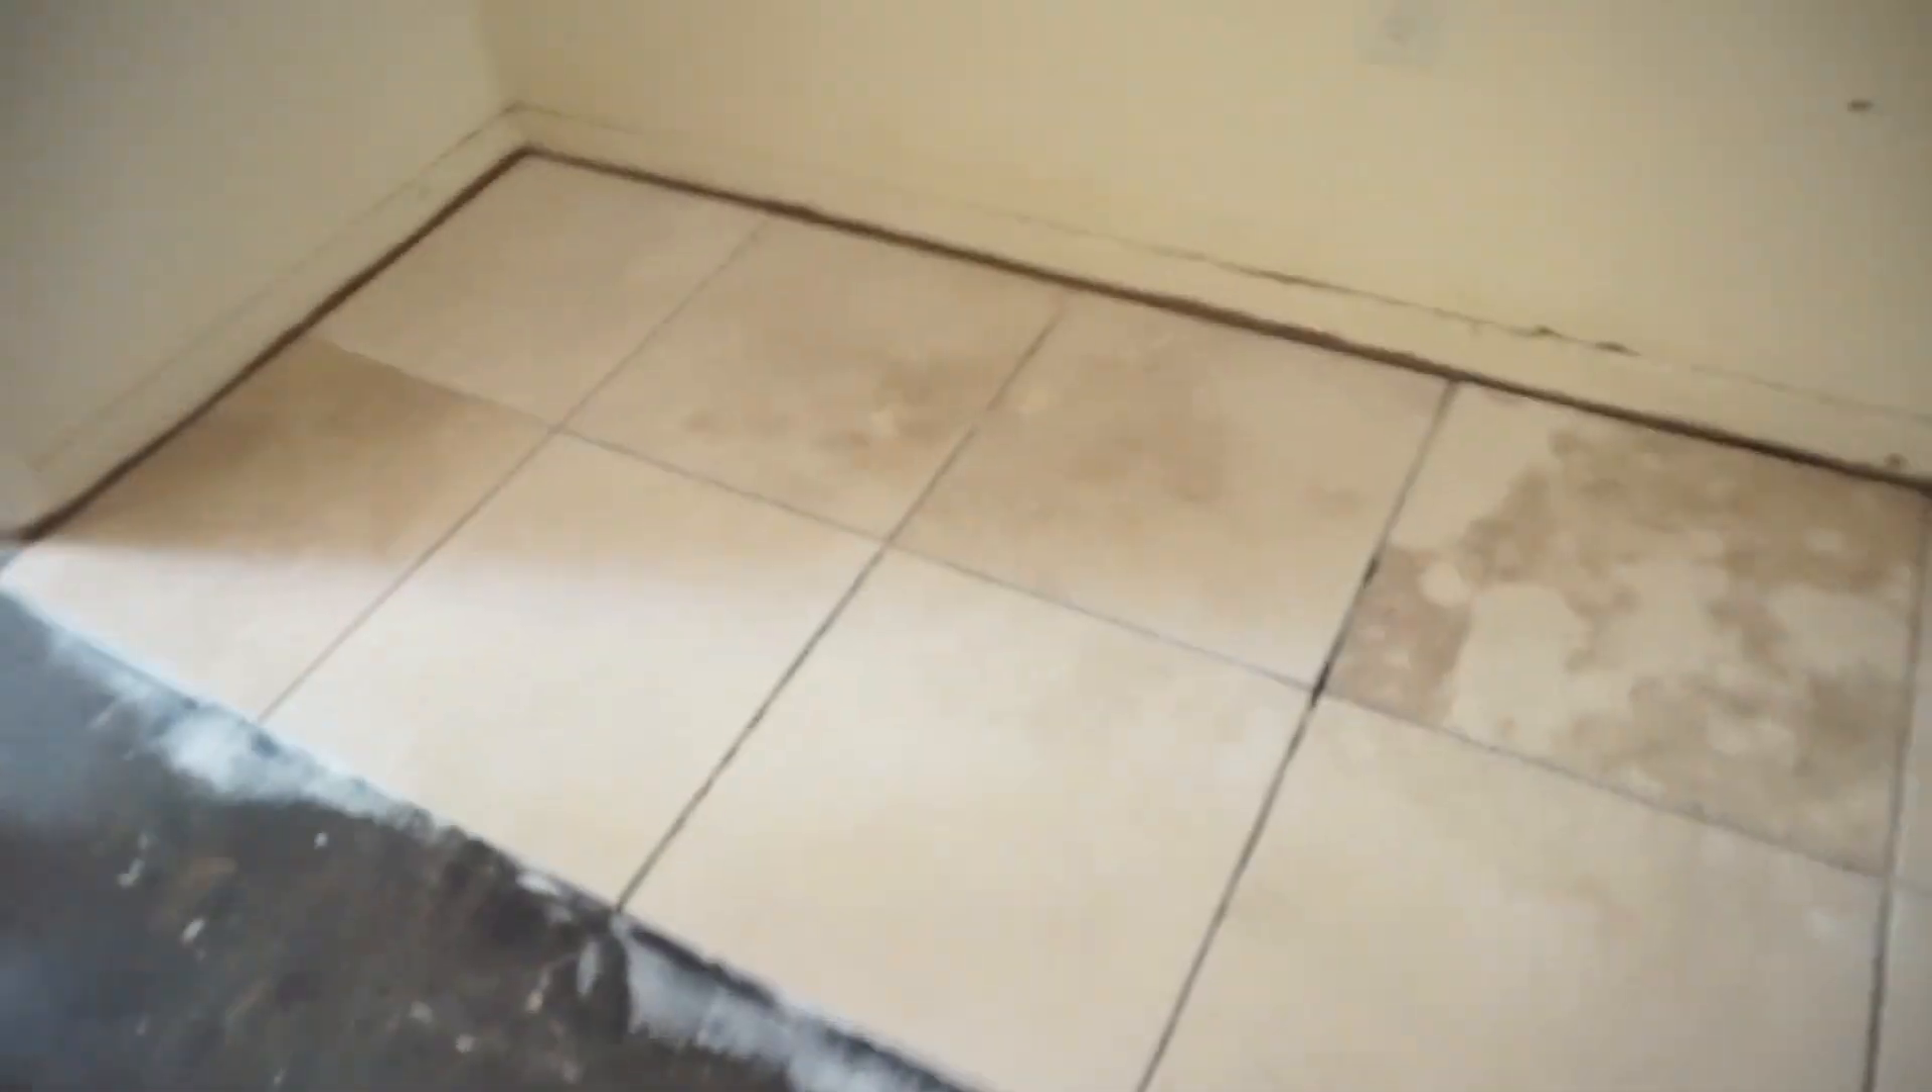My dad right here put some tile down but that's just the starting of it.